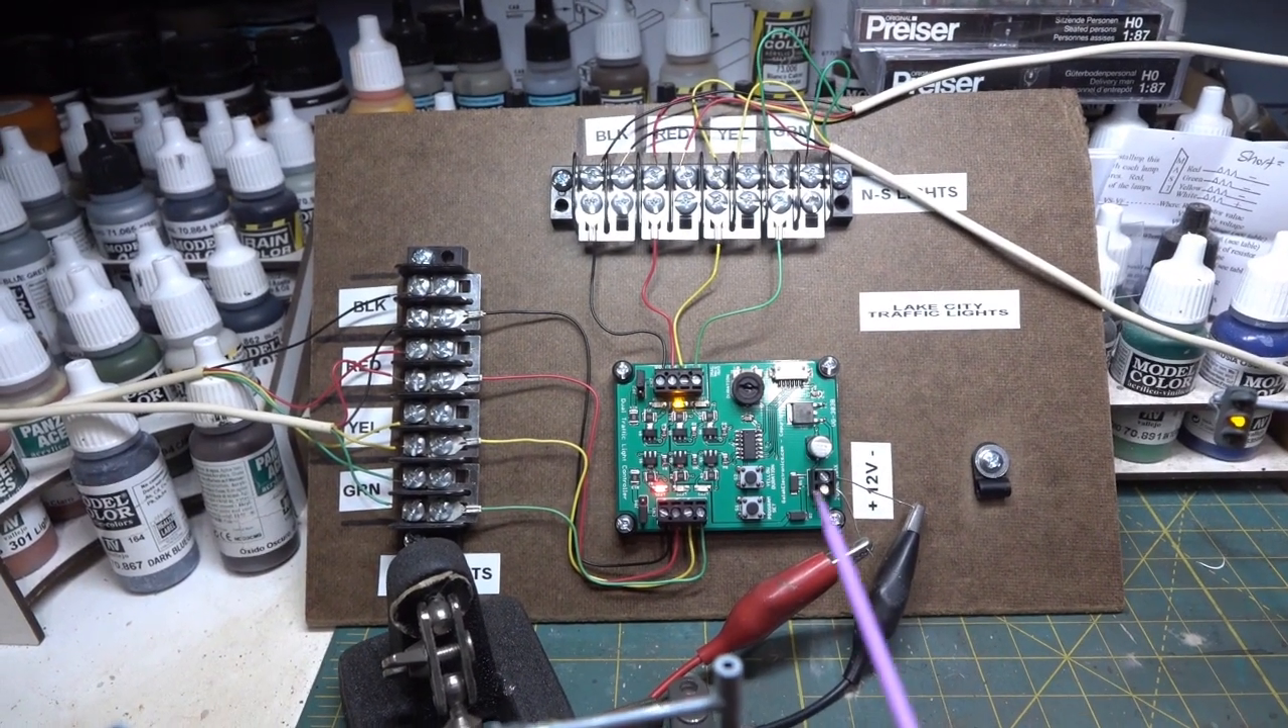So you got I got the board mounted here I put on a piece of masonite.